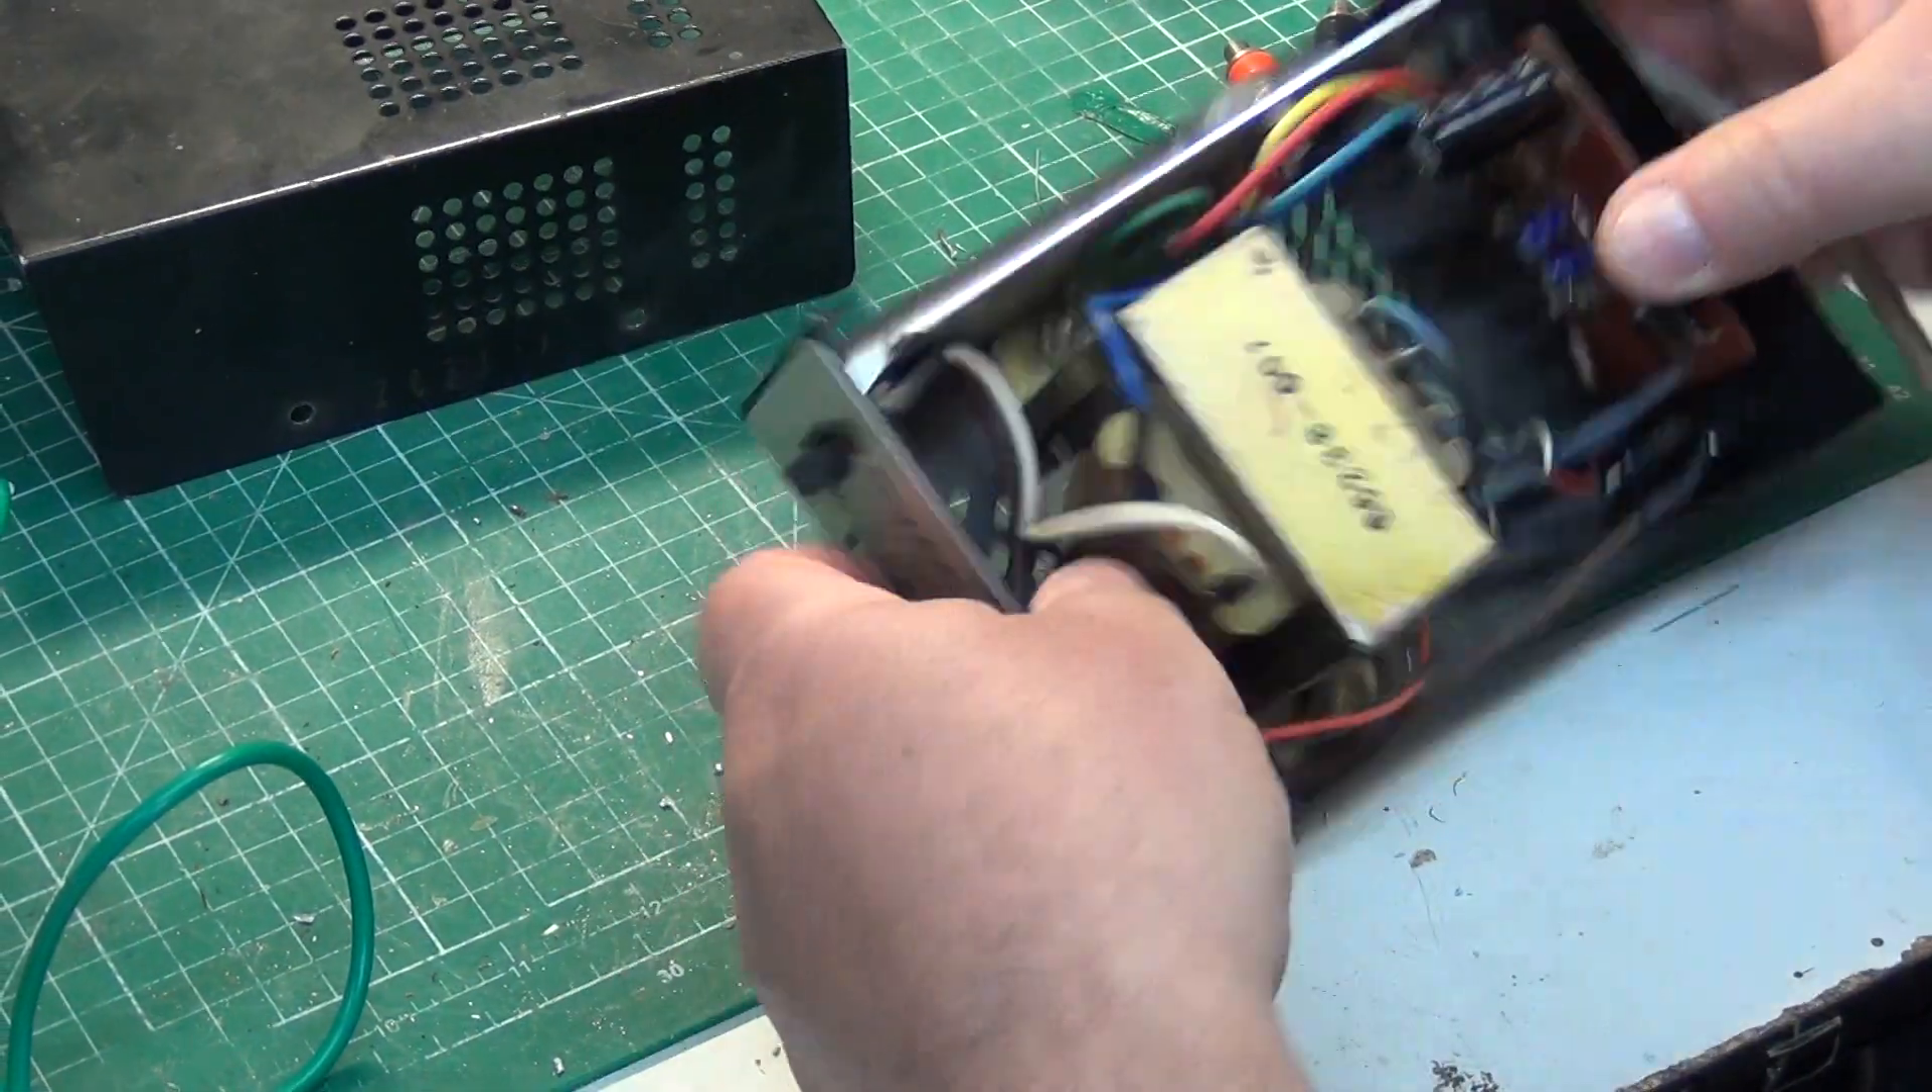We've done the power supply. It just needs its lid putting on, and that's another job done.